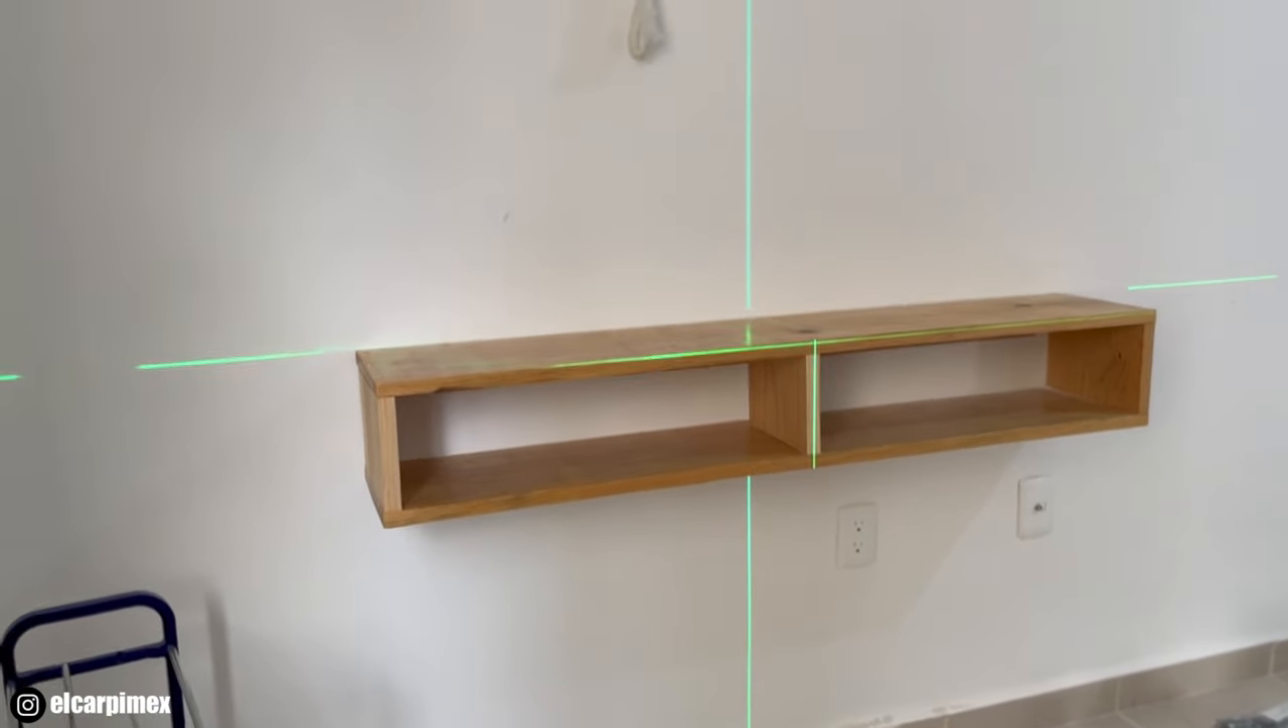Ahora sí, ahí quedó flotando este mueble para televisión.